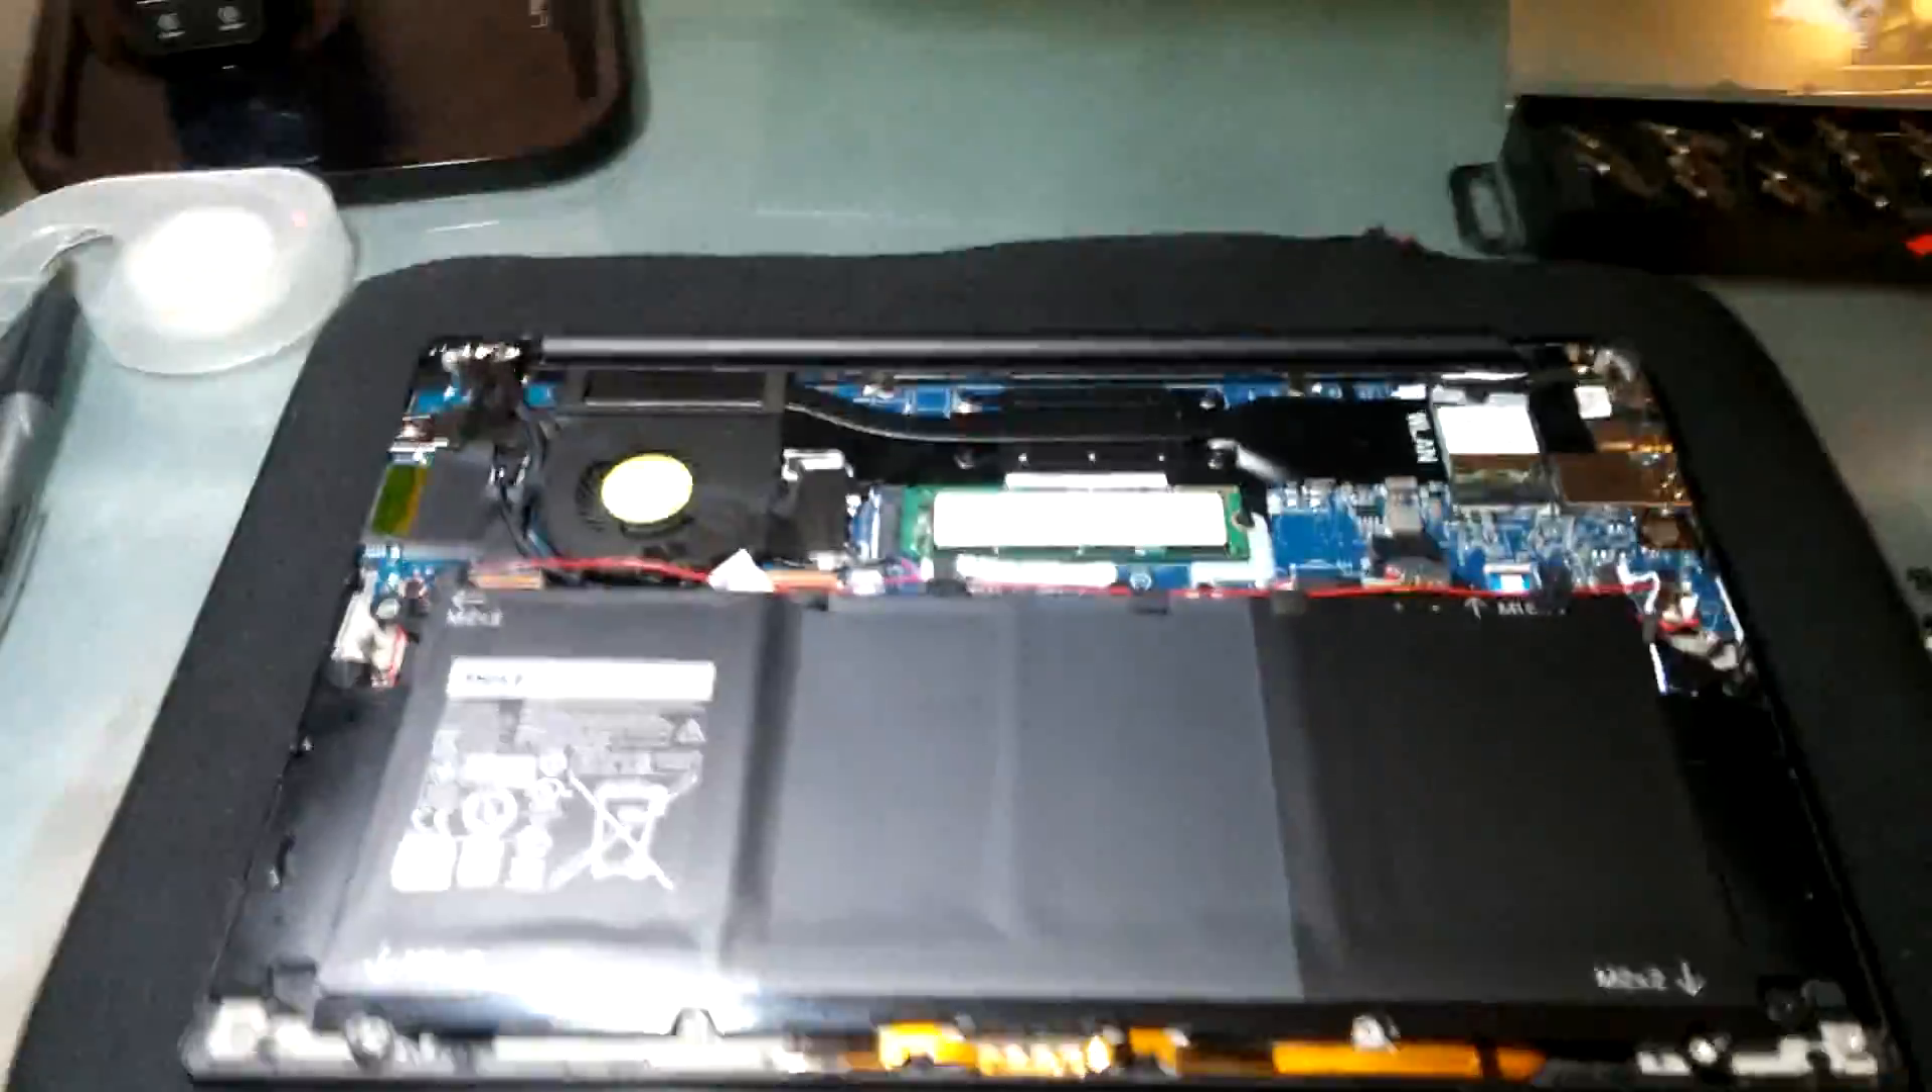And this is how it look like after the lid is removed.